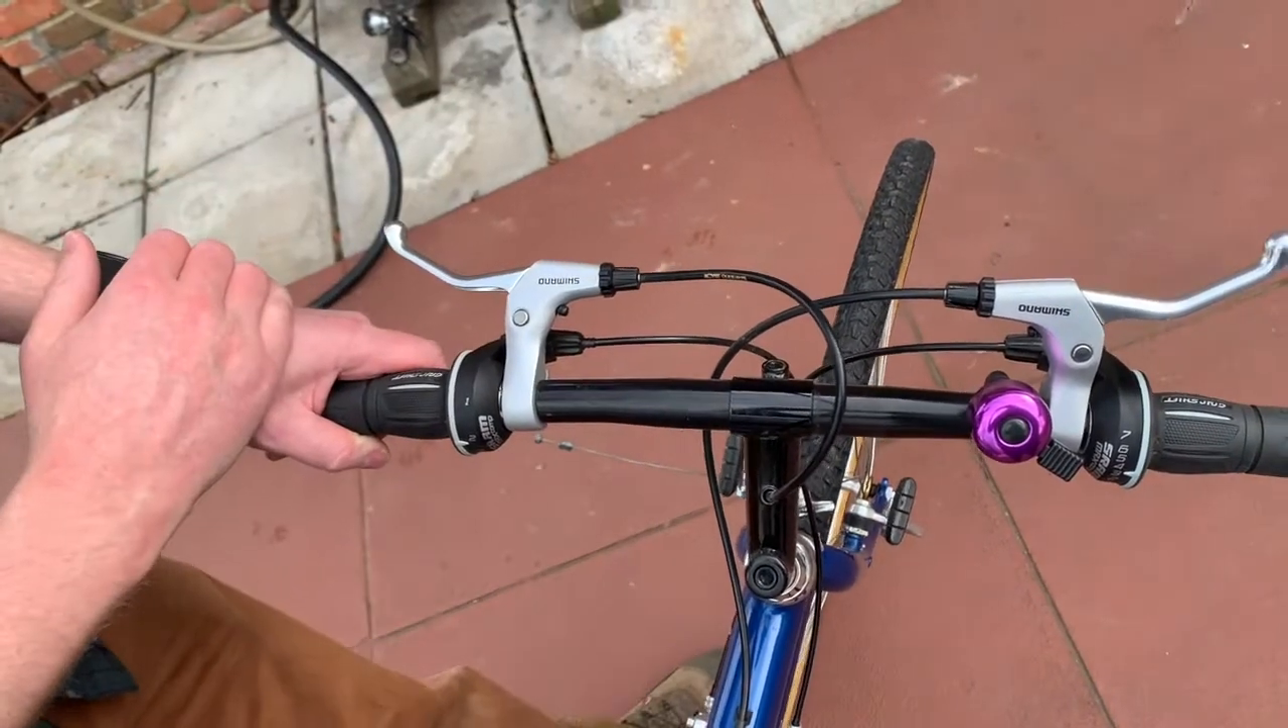So this is a common thing that you see where the handlebars are not in alignment with the wheel.